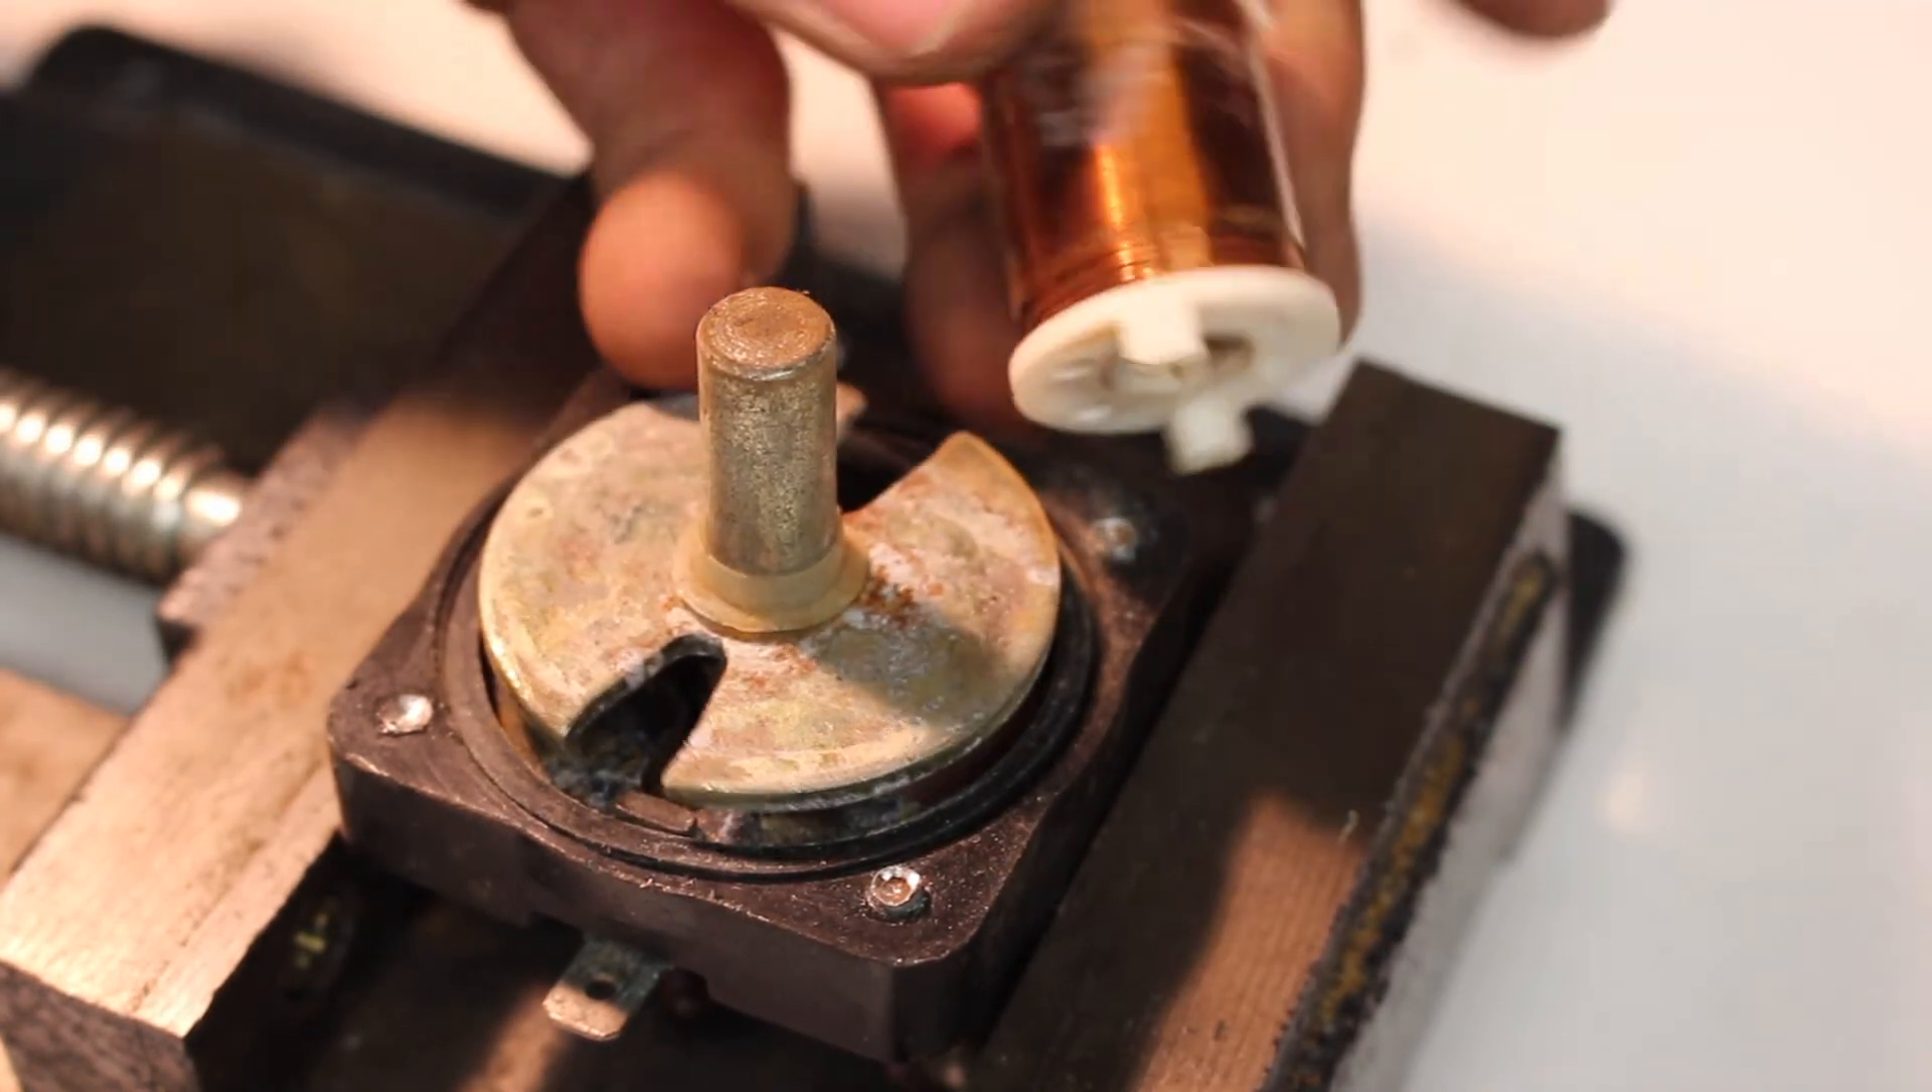There we go that's our coil out.